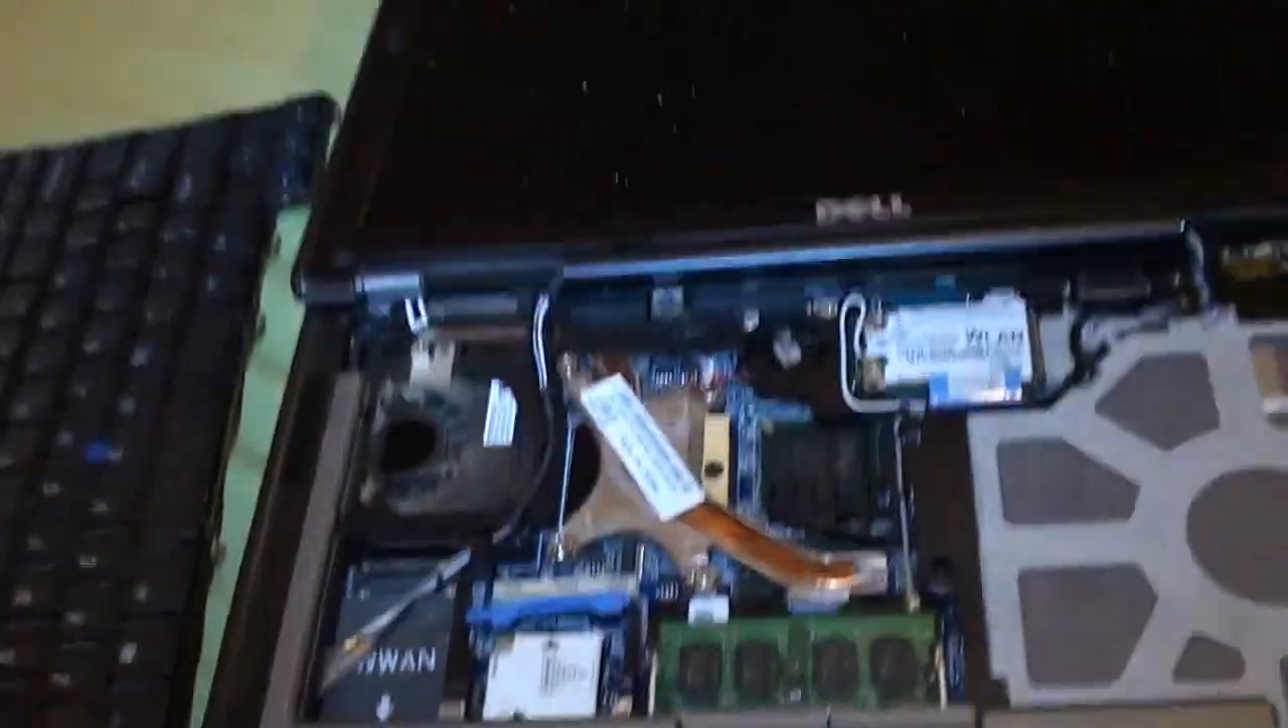So there we have our keyboards off.